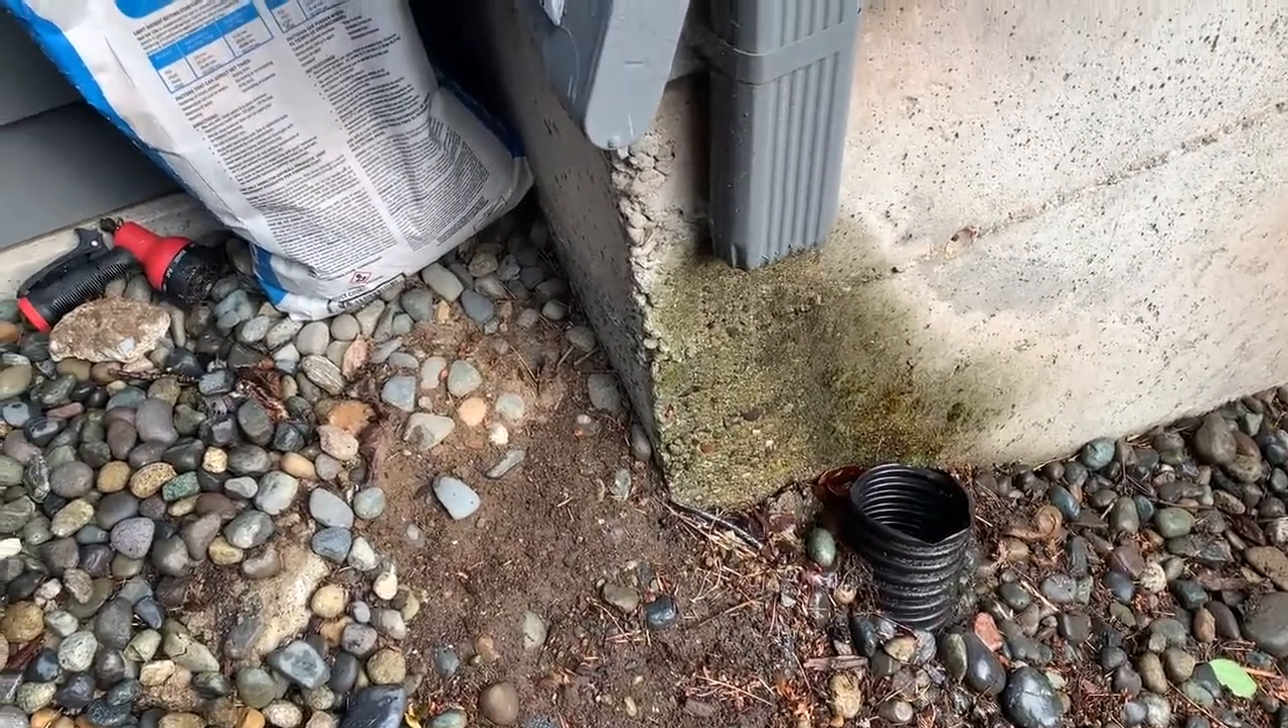So if you can see on this one, the downspout is collecting the water from the gutter here and moving it down towards the drainage, but is not completely in the drainage there.